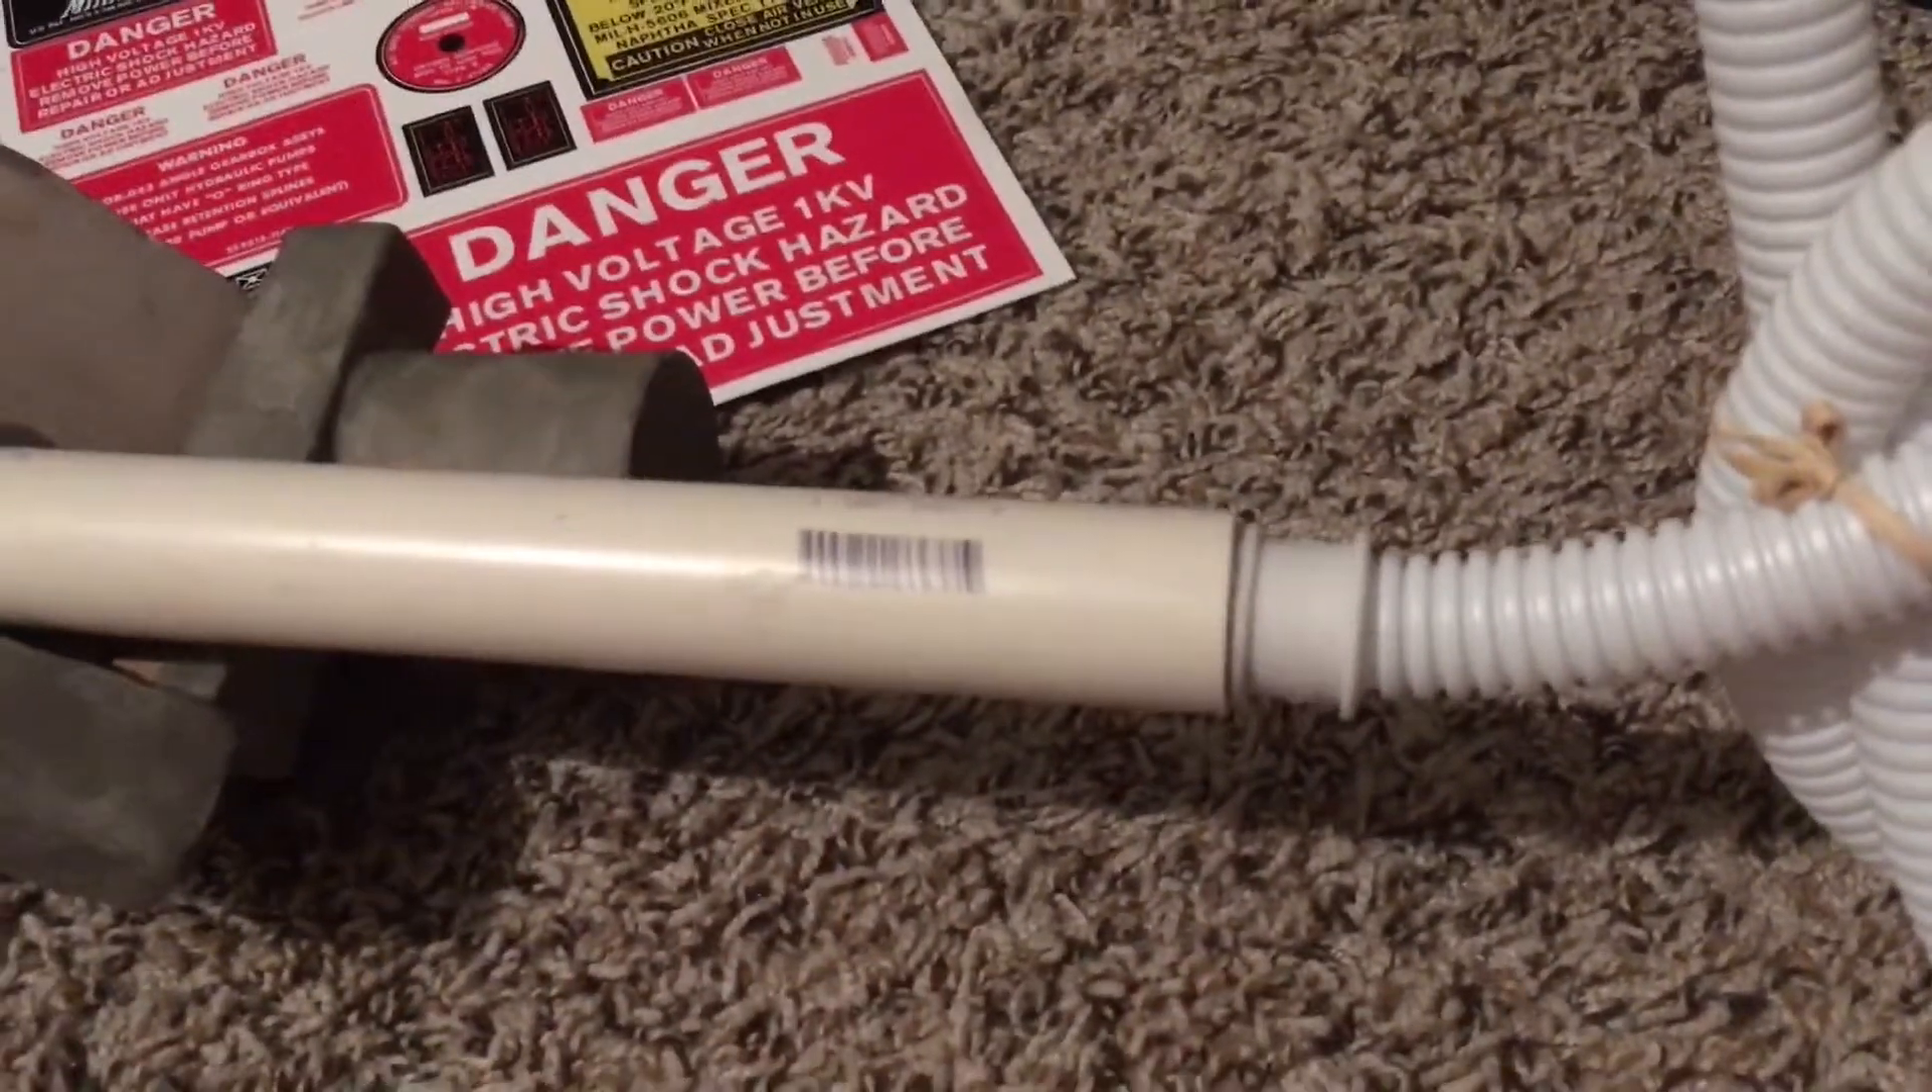And the cool thing is I was able to, I found this really cool hose that fits perfectly onto the handle.